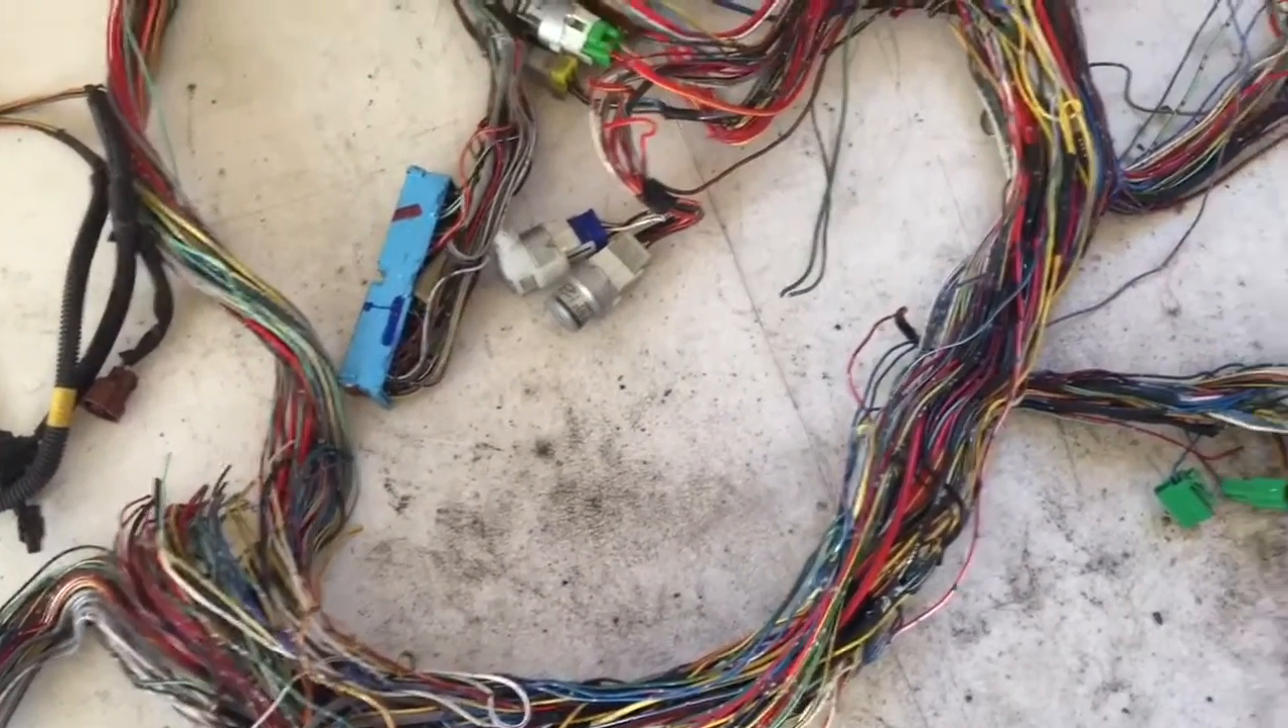Here is the harness stripped of its protective shielding, the black electrical tape and the split loom protective covering.